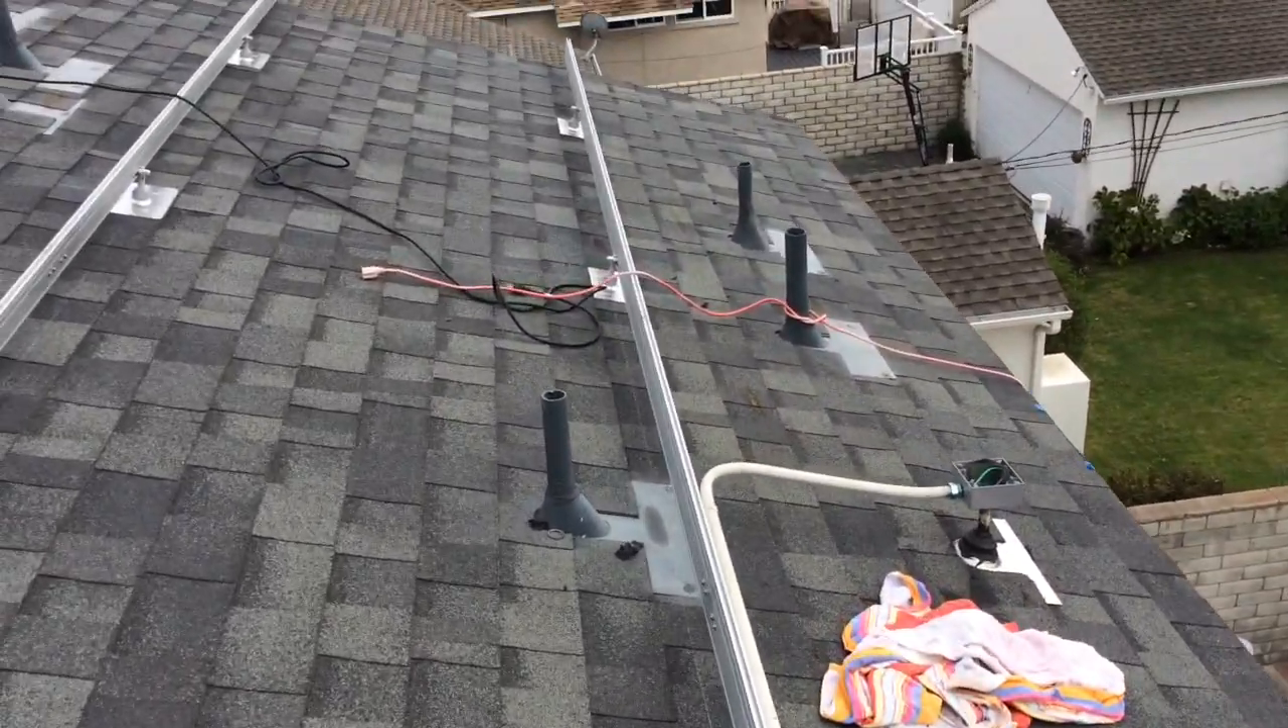I'm up on the roof now for the wiring part up on the roof and as you can see I've got the rails all set.